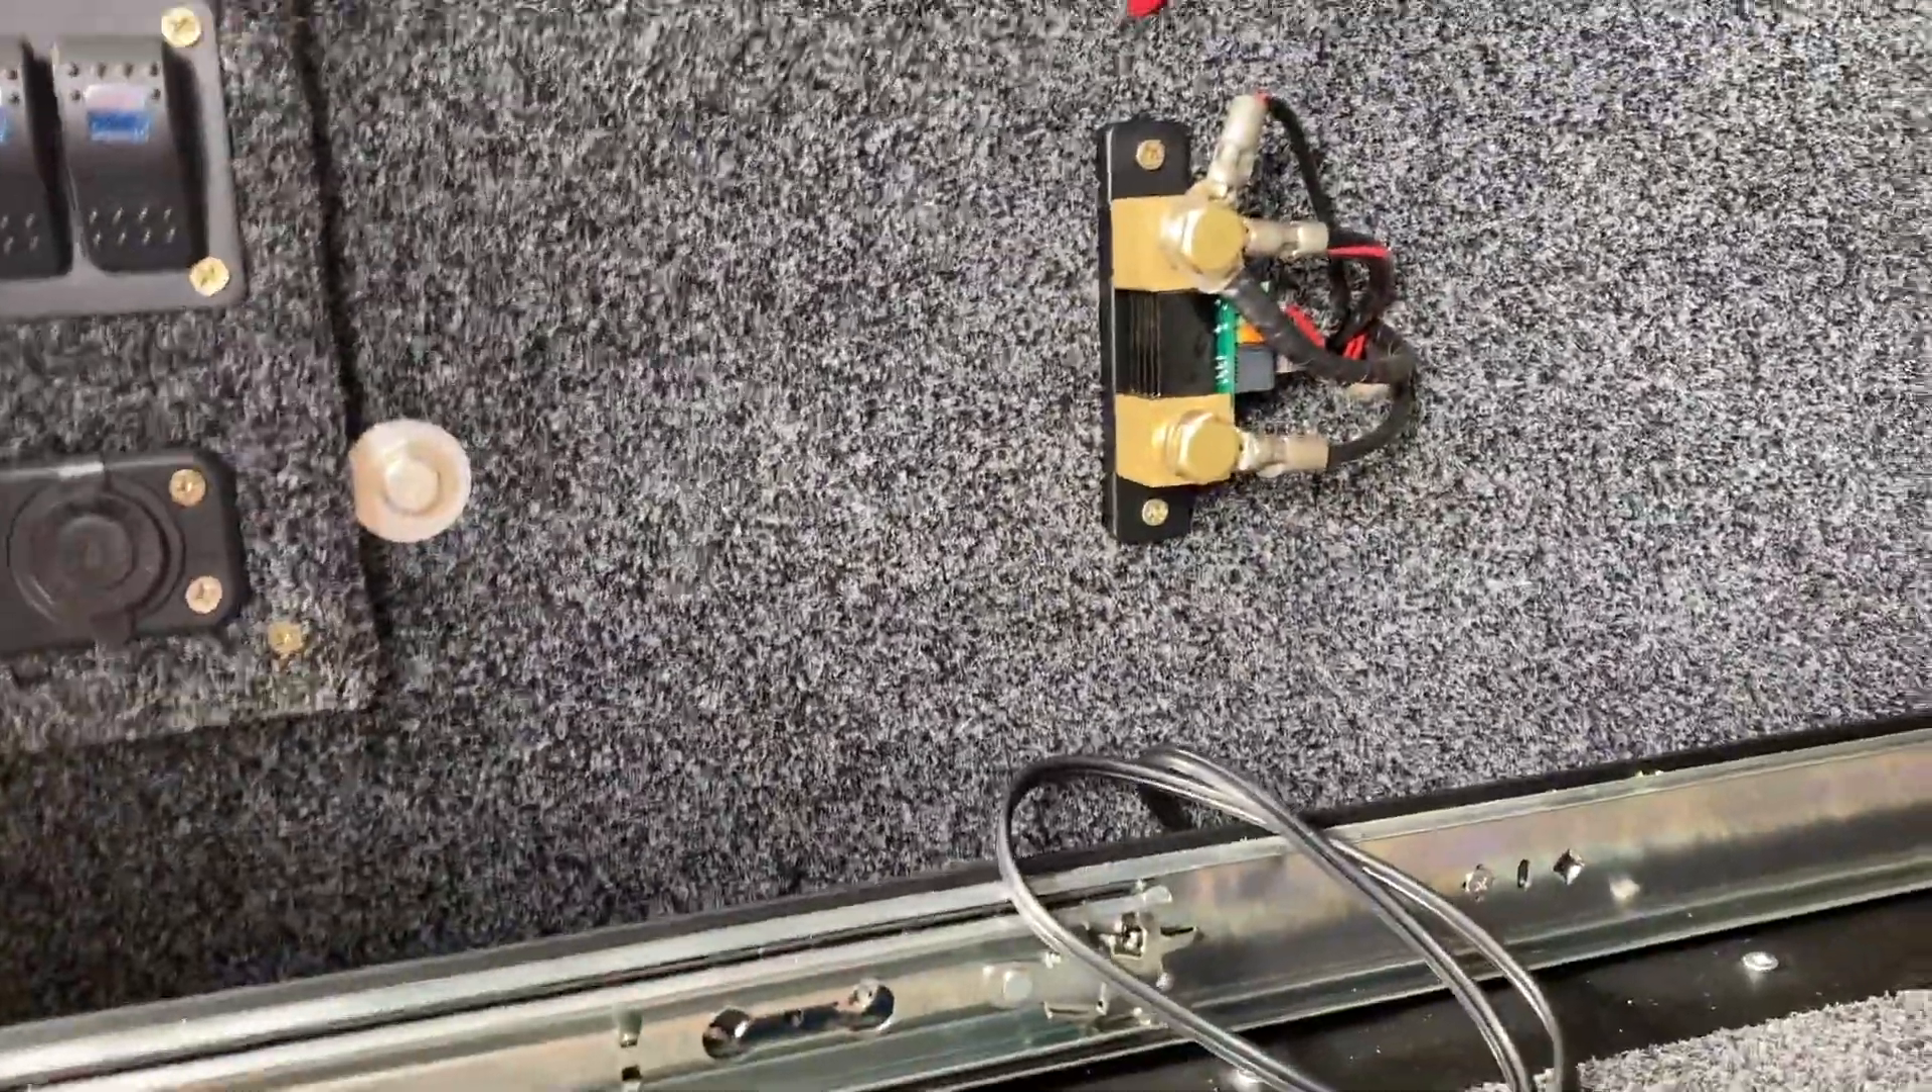I've mounted the shunt here because there was nowhere behind the wall to mount it, it's too big.